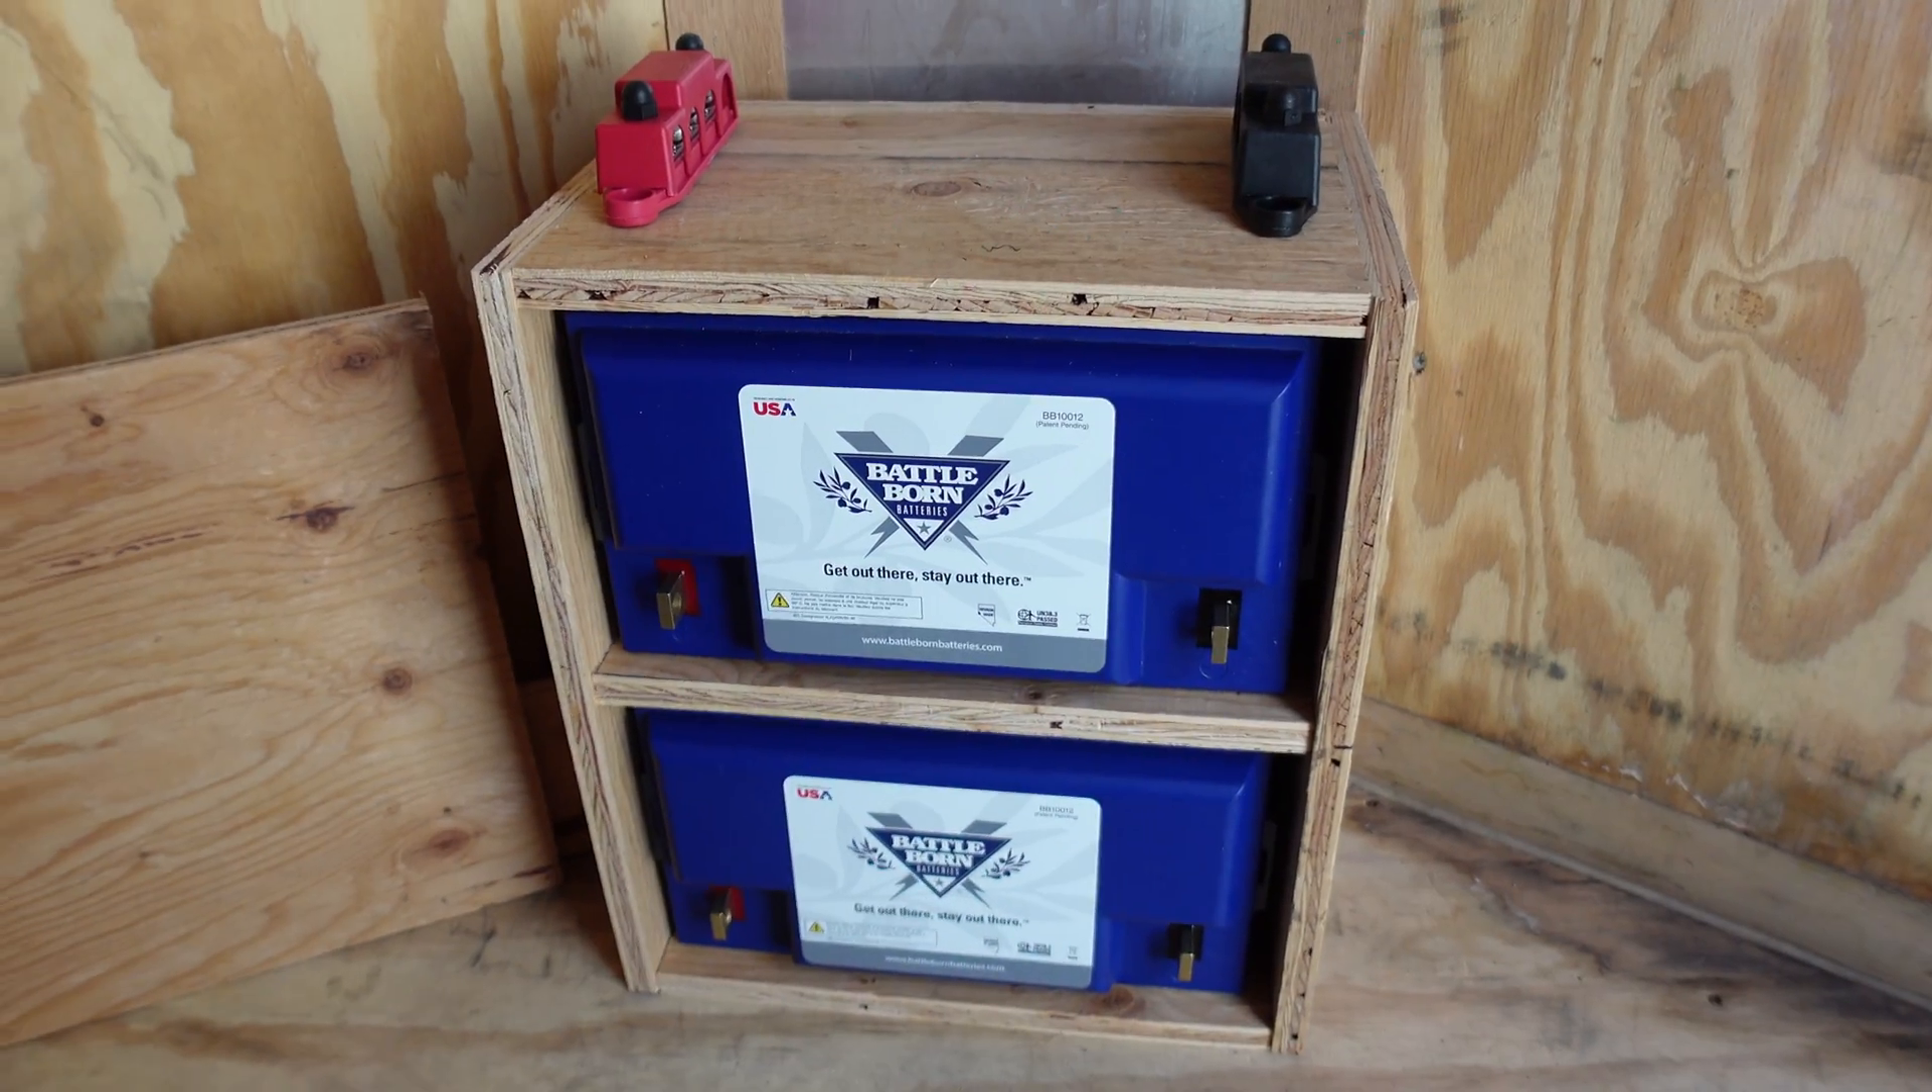All right so we got the box built for the battleborn batteries.